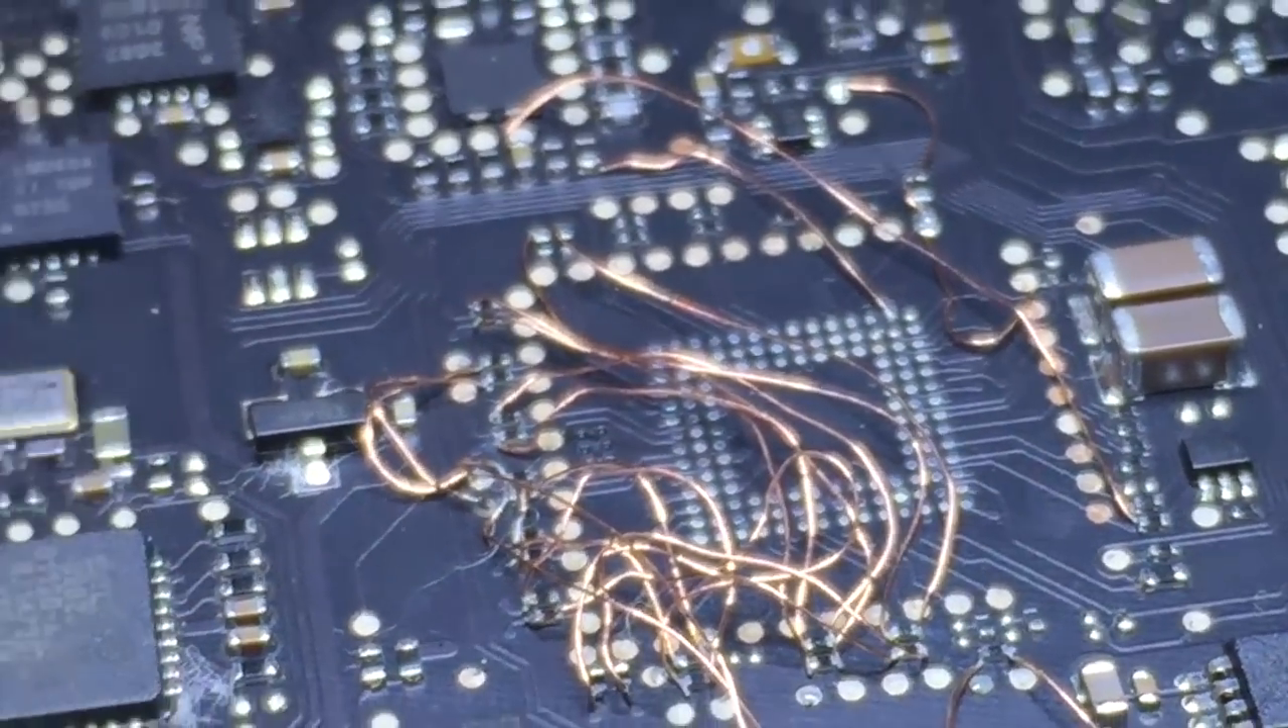So, if we go ahead and take a look at the point on the board where the G-Mux chip is supposed to be, you can see that I have soldered a ton of wires in its place.